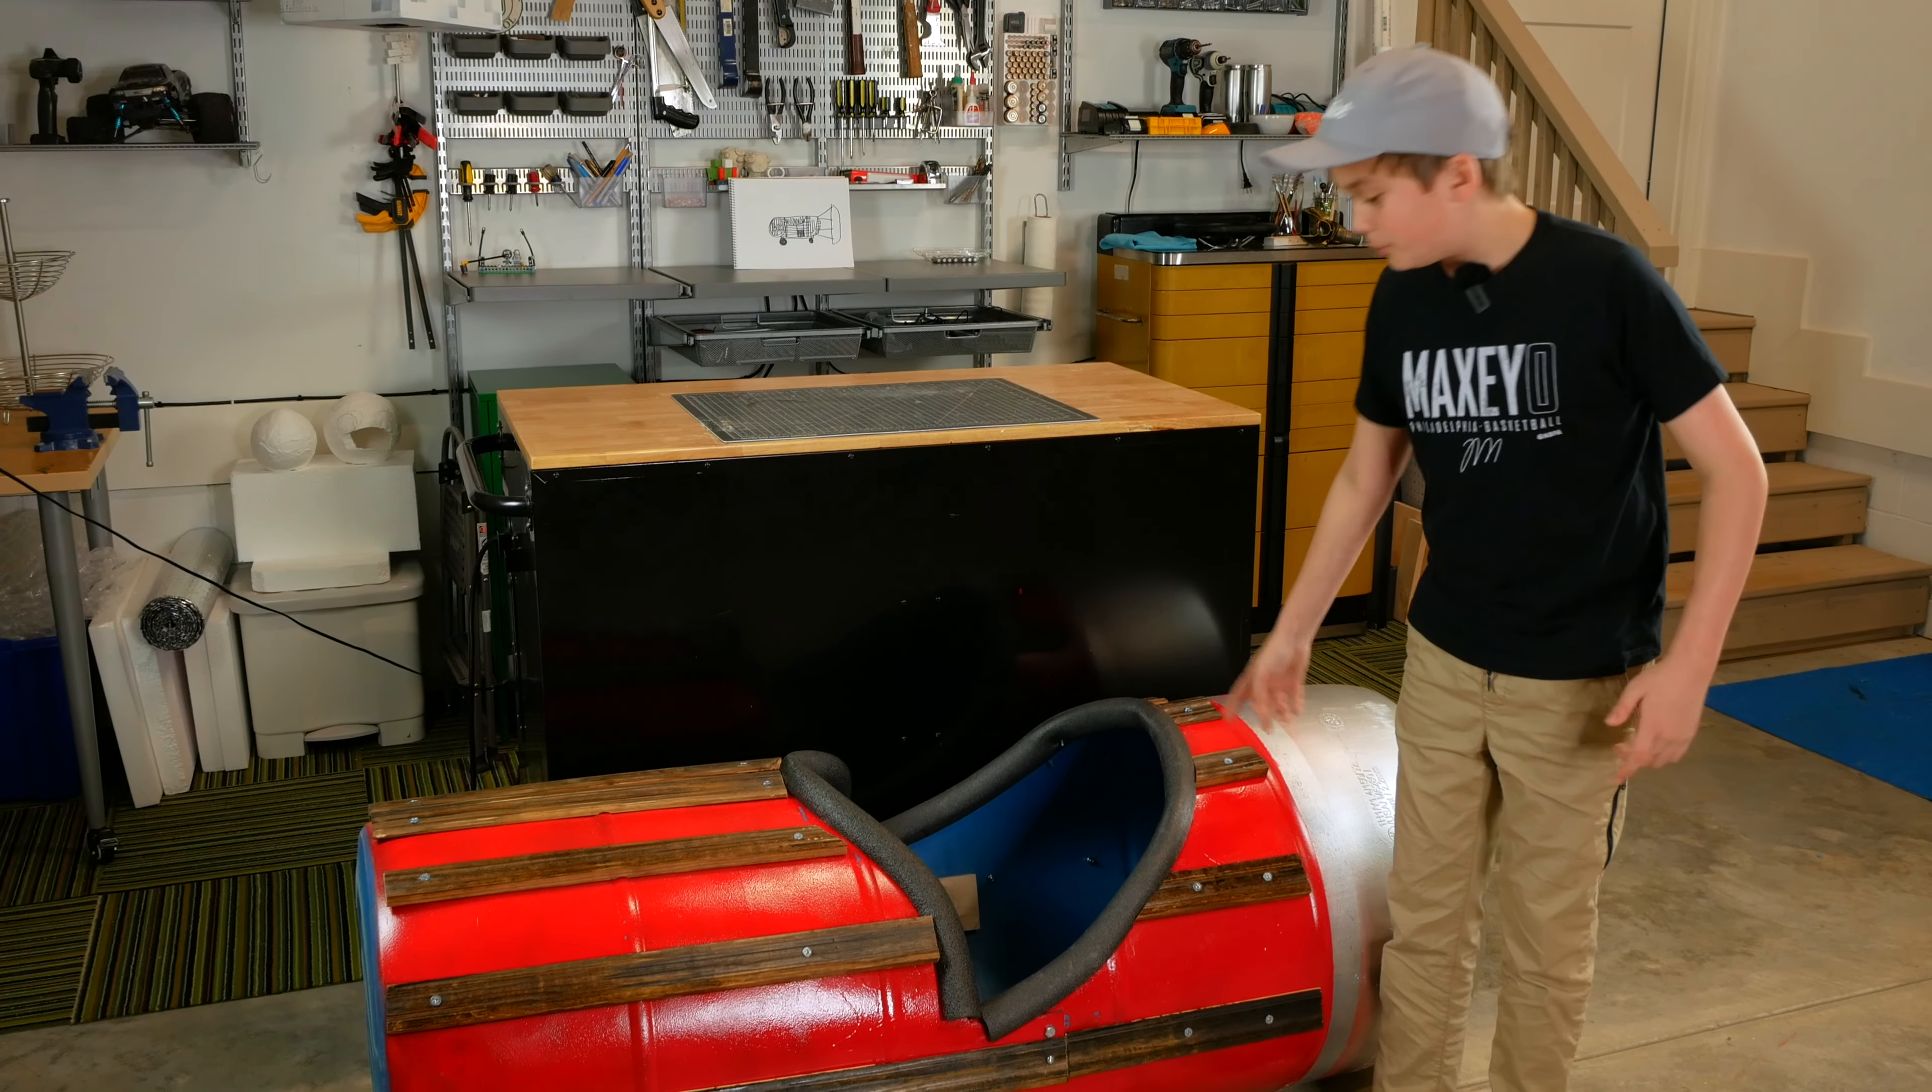Okay so we finished the frame of our Mario Kart we put on our wood panels.